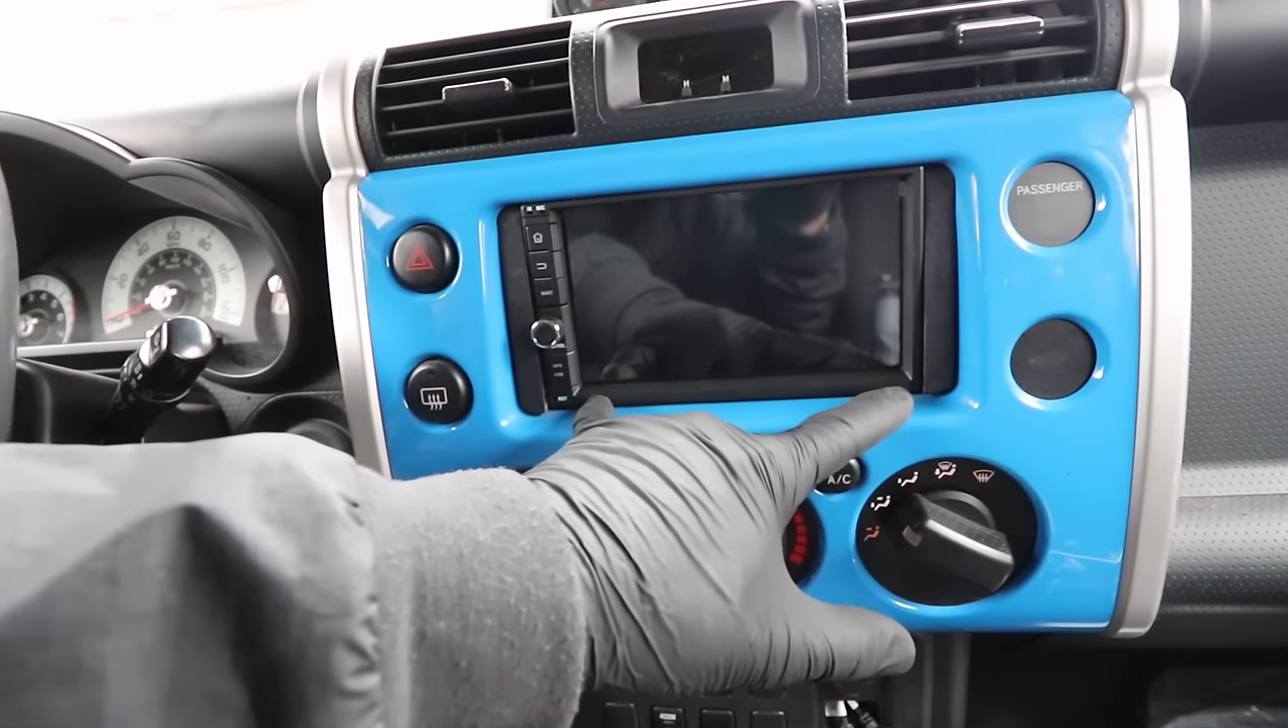The stereo doesn't fill up the entire spot here in the dash there's these little side pieces that are left over.